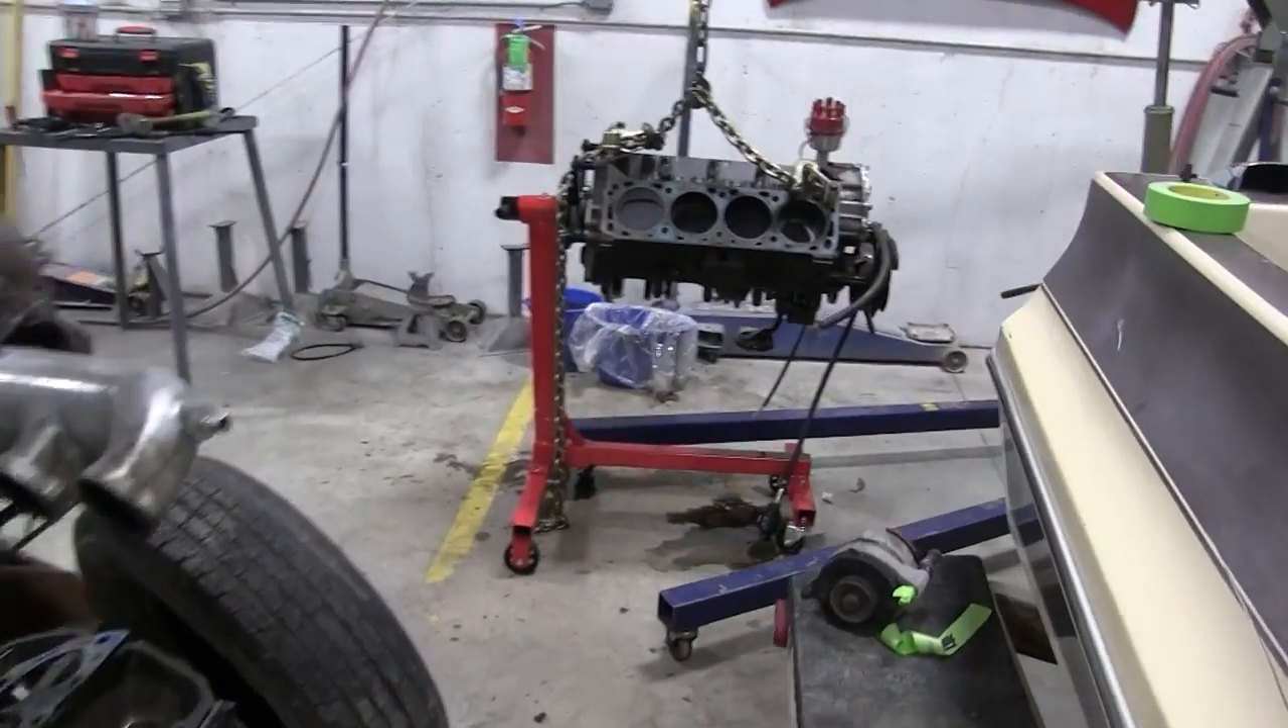We have got the engine out of here. We got it pulled.